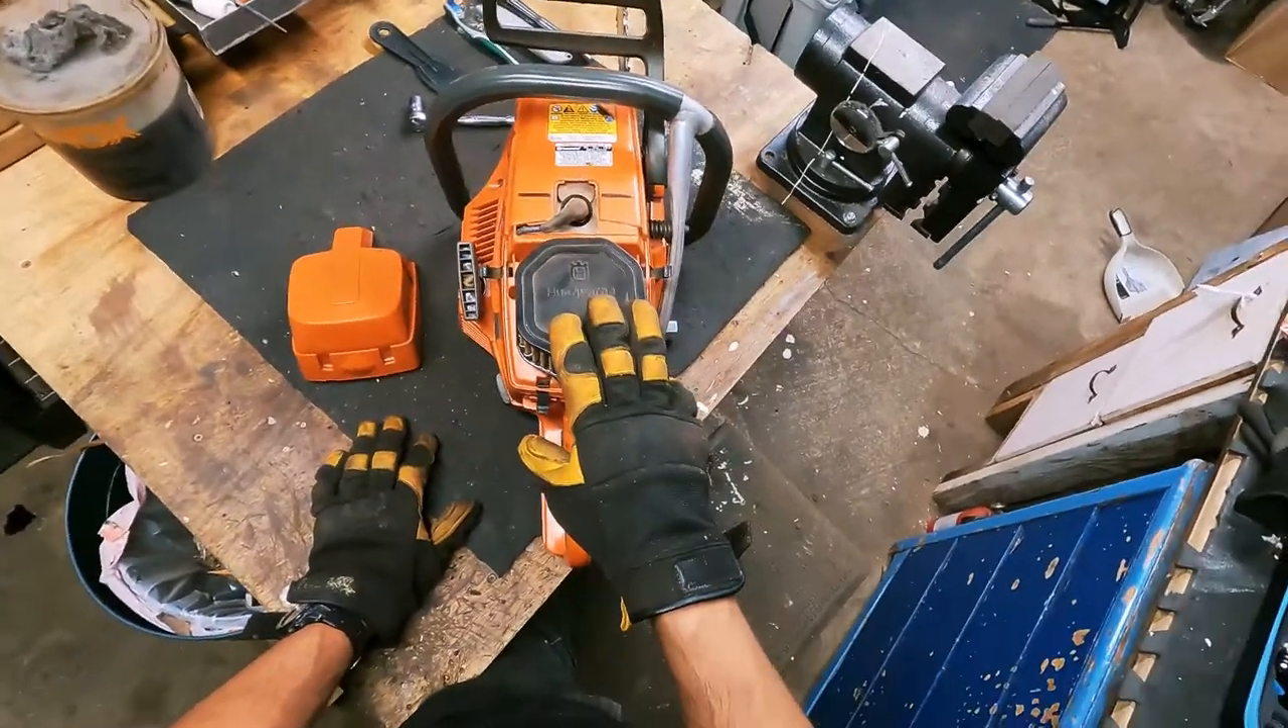Okay so we got the air filter exposed.